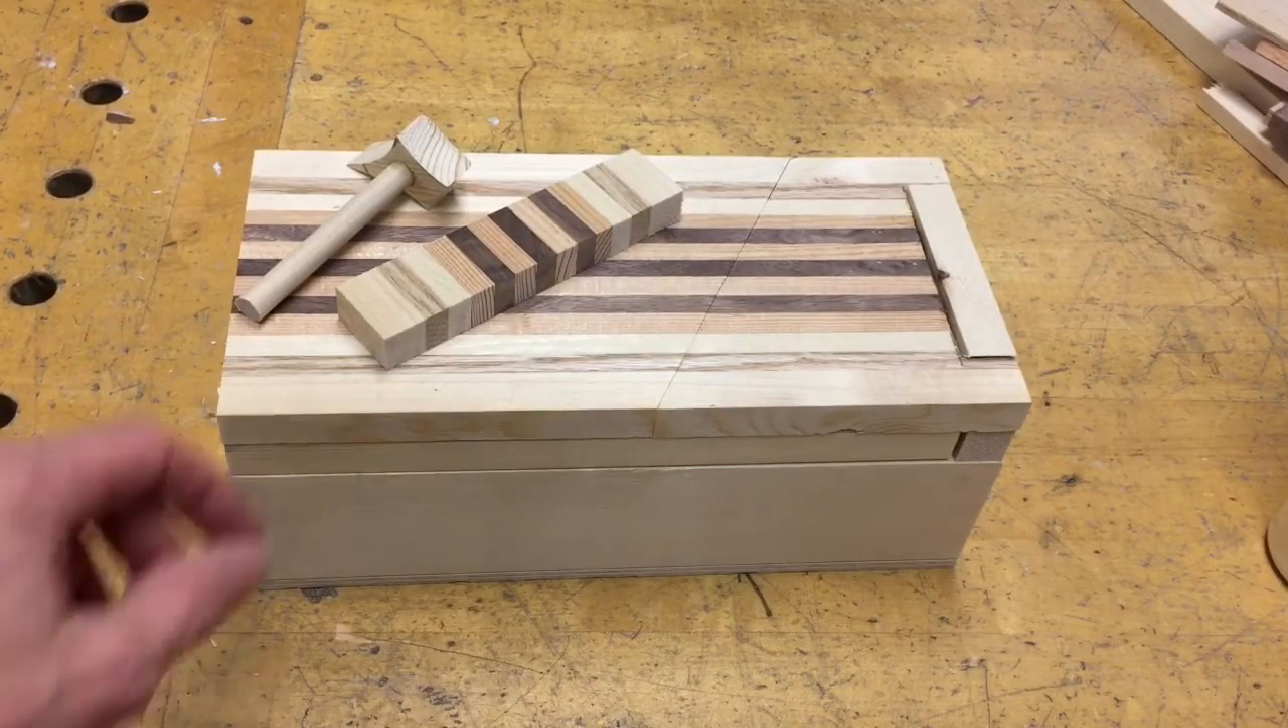So at this point i've got the main box frame done.